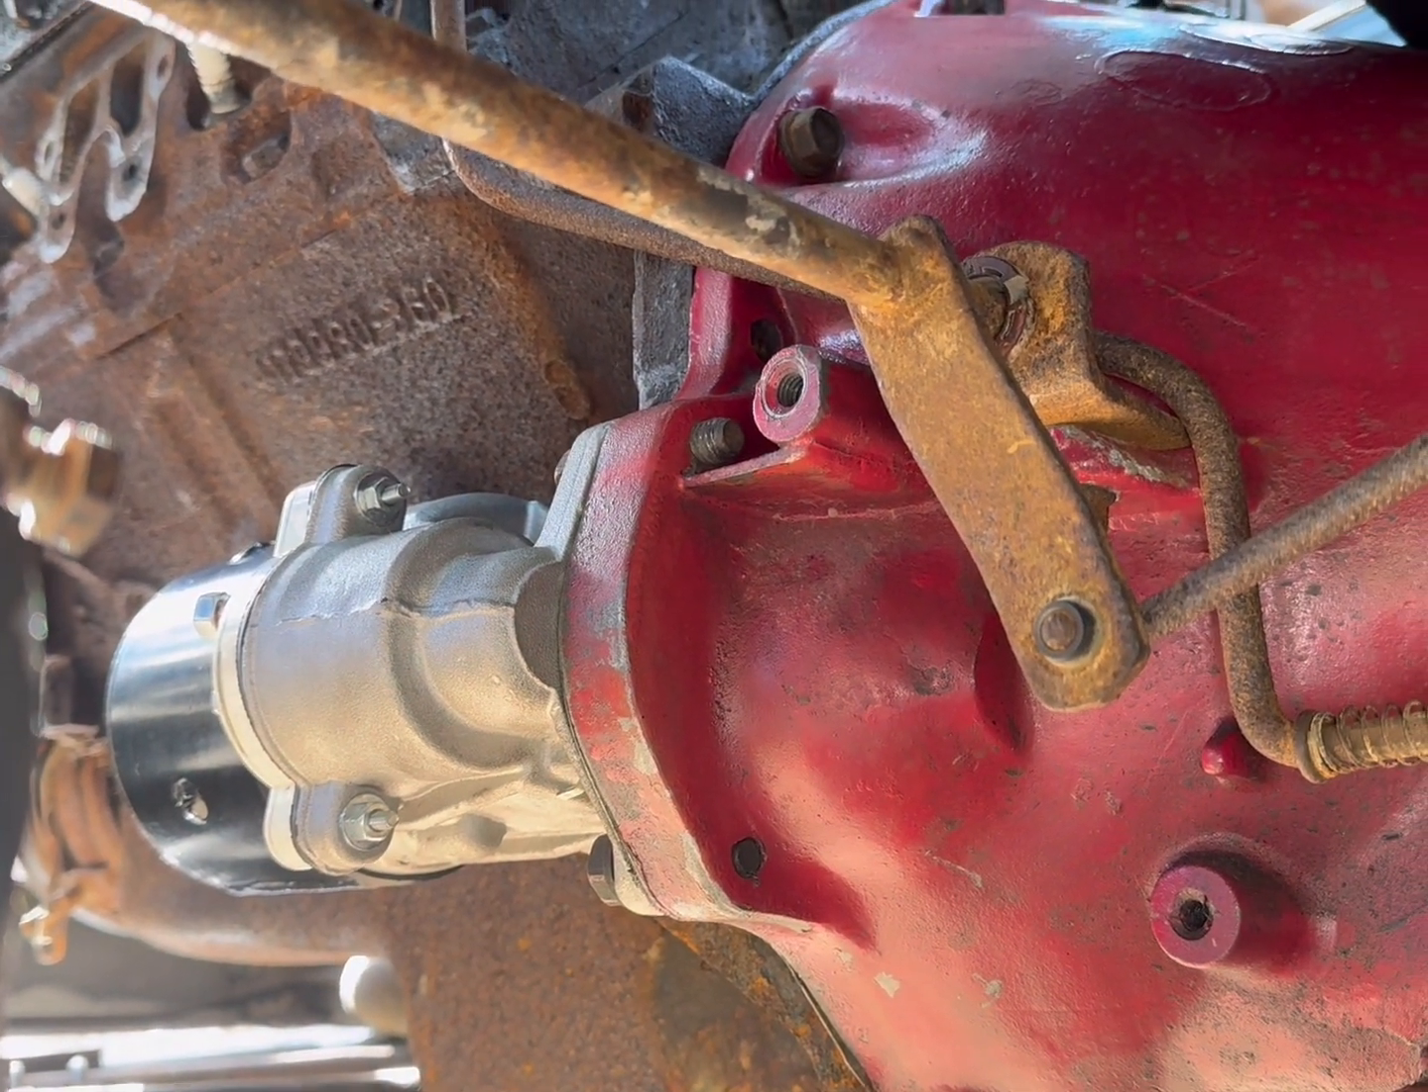Стартер извиняюсь занял свое место все стоит надо прокинуть проводку.